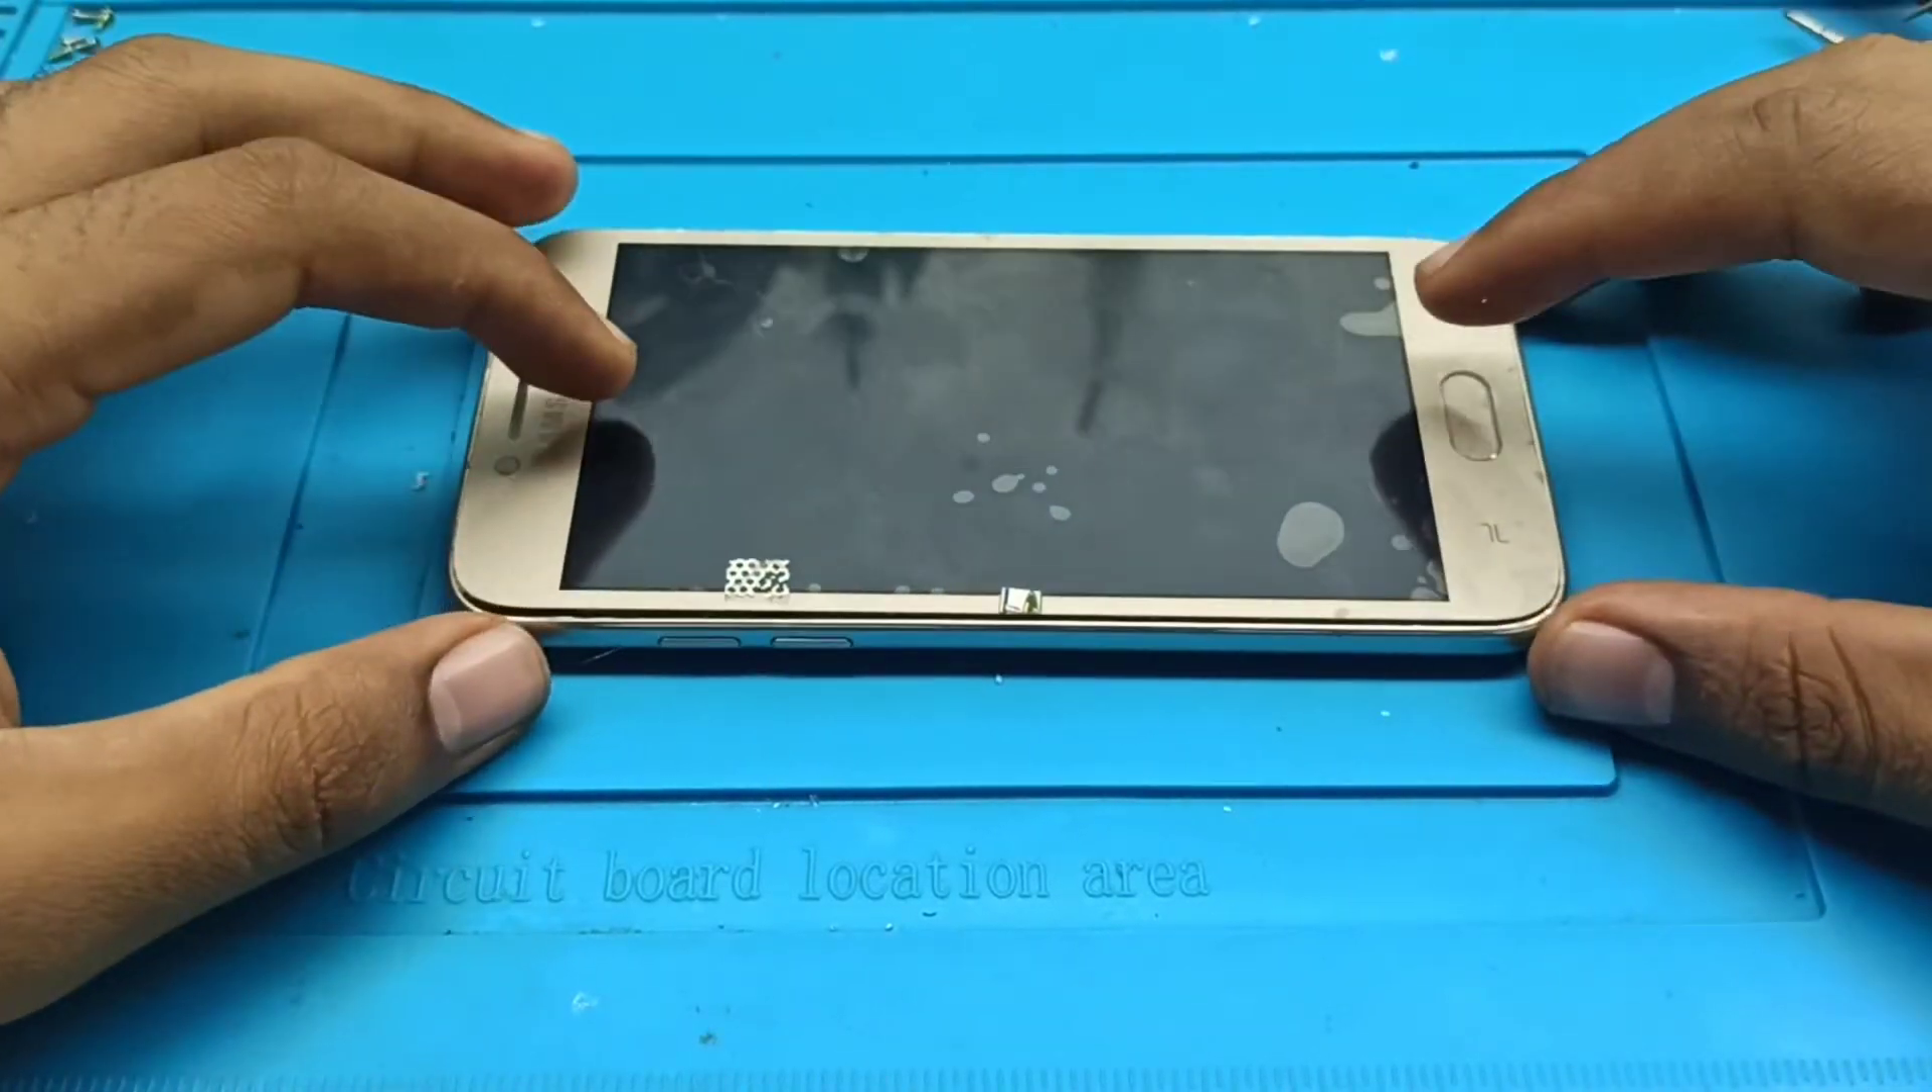Pronto Eu já coloquei a tela.